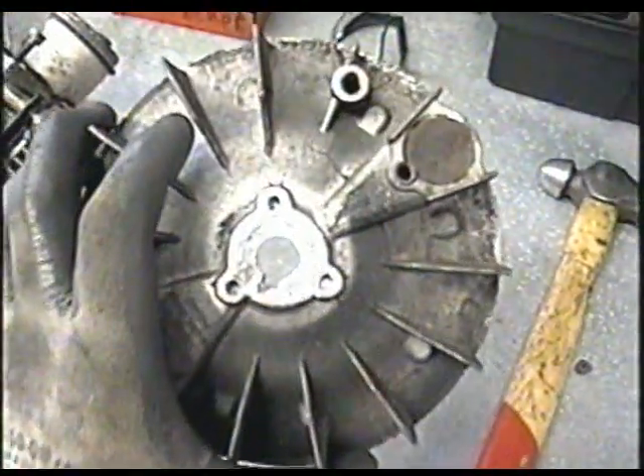What I've got here is a Tecumseh engine off of a lawnmower and I've taken off the flywheel to show you exactly what we're talking about here.